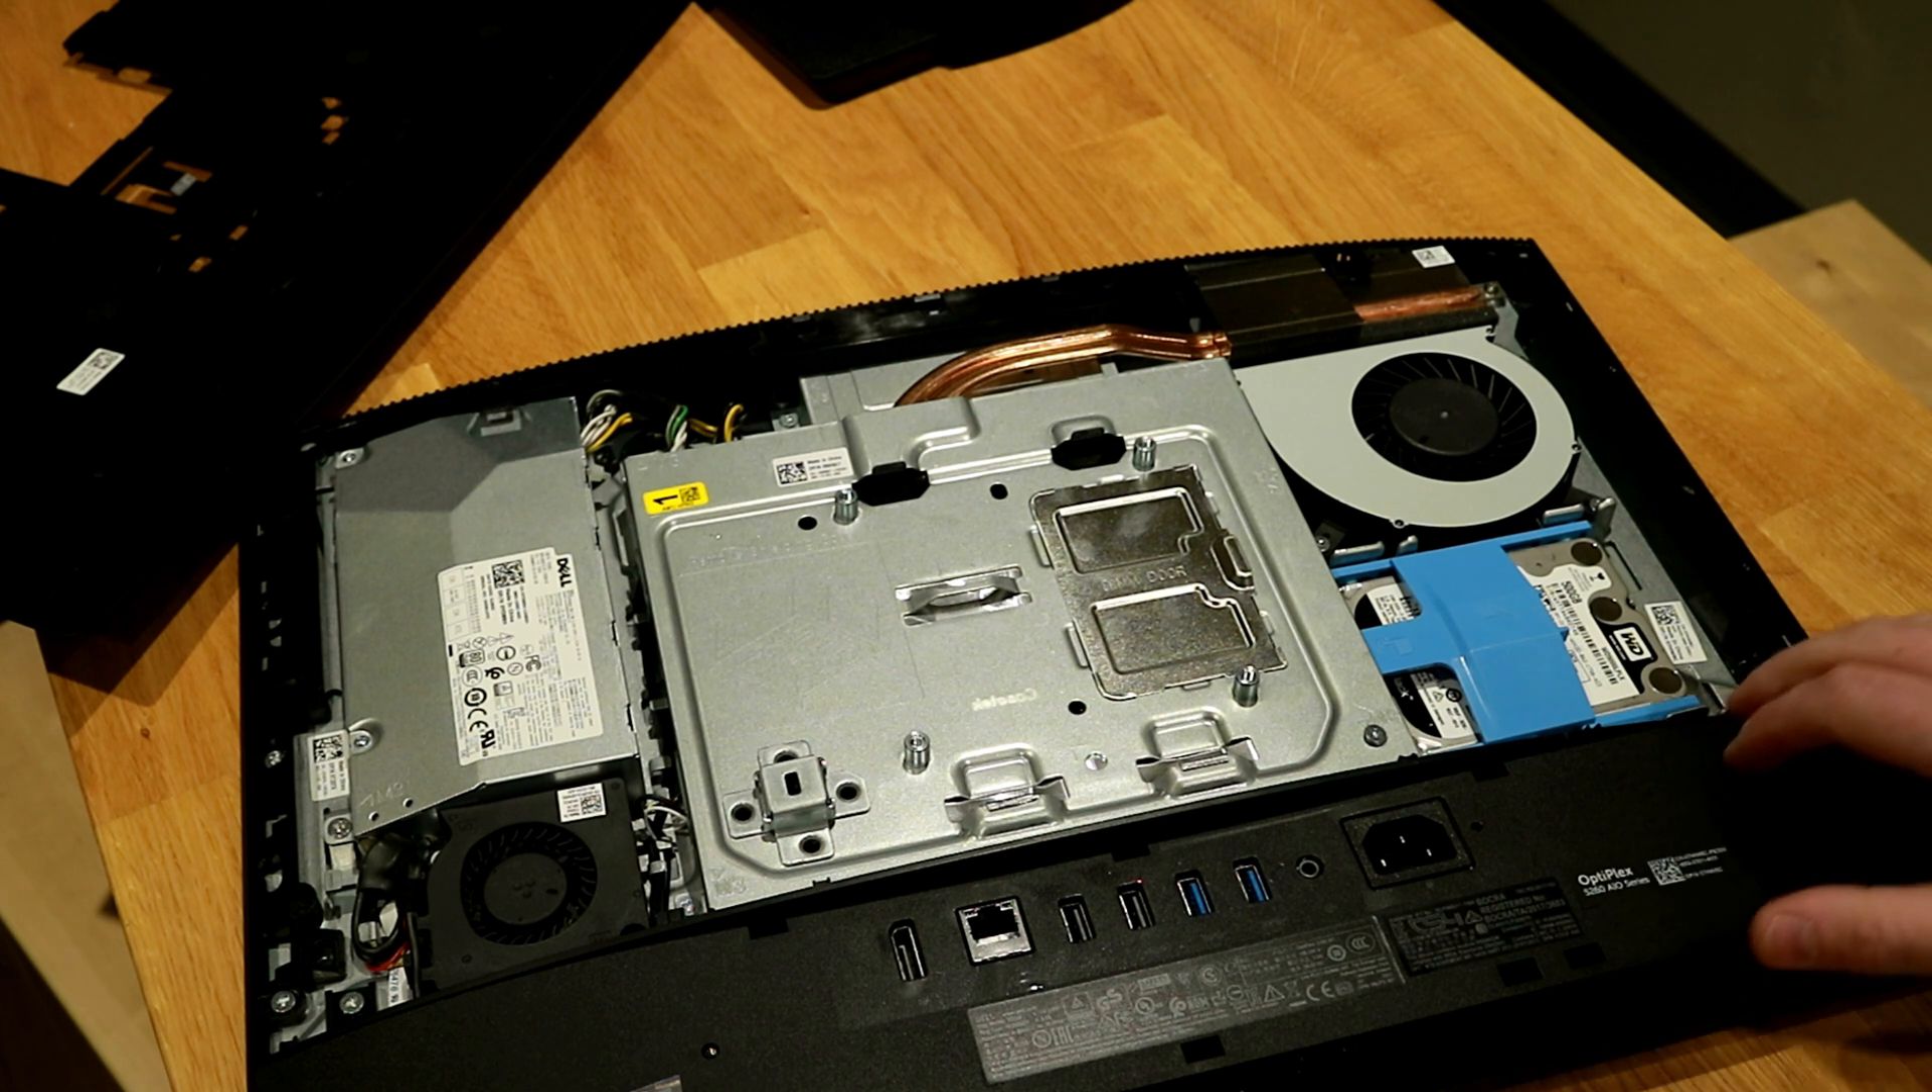With the cover off, you can now see all of the room that we have back here.